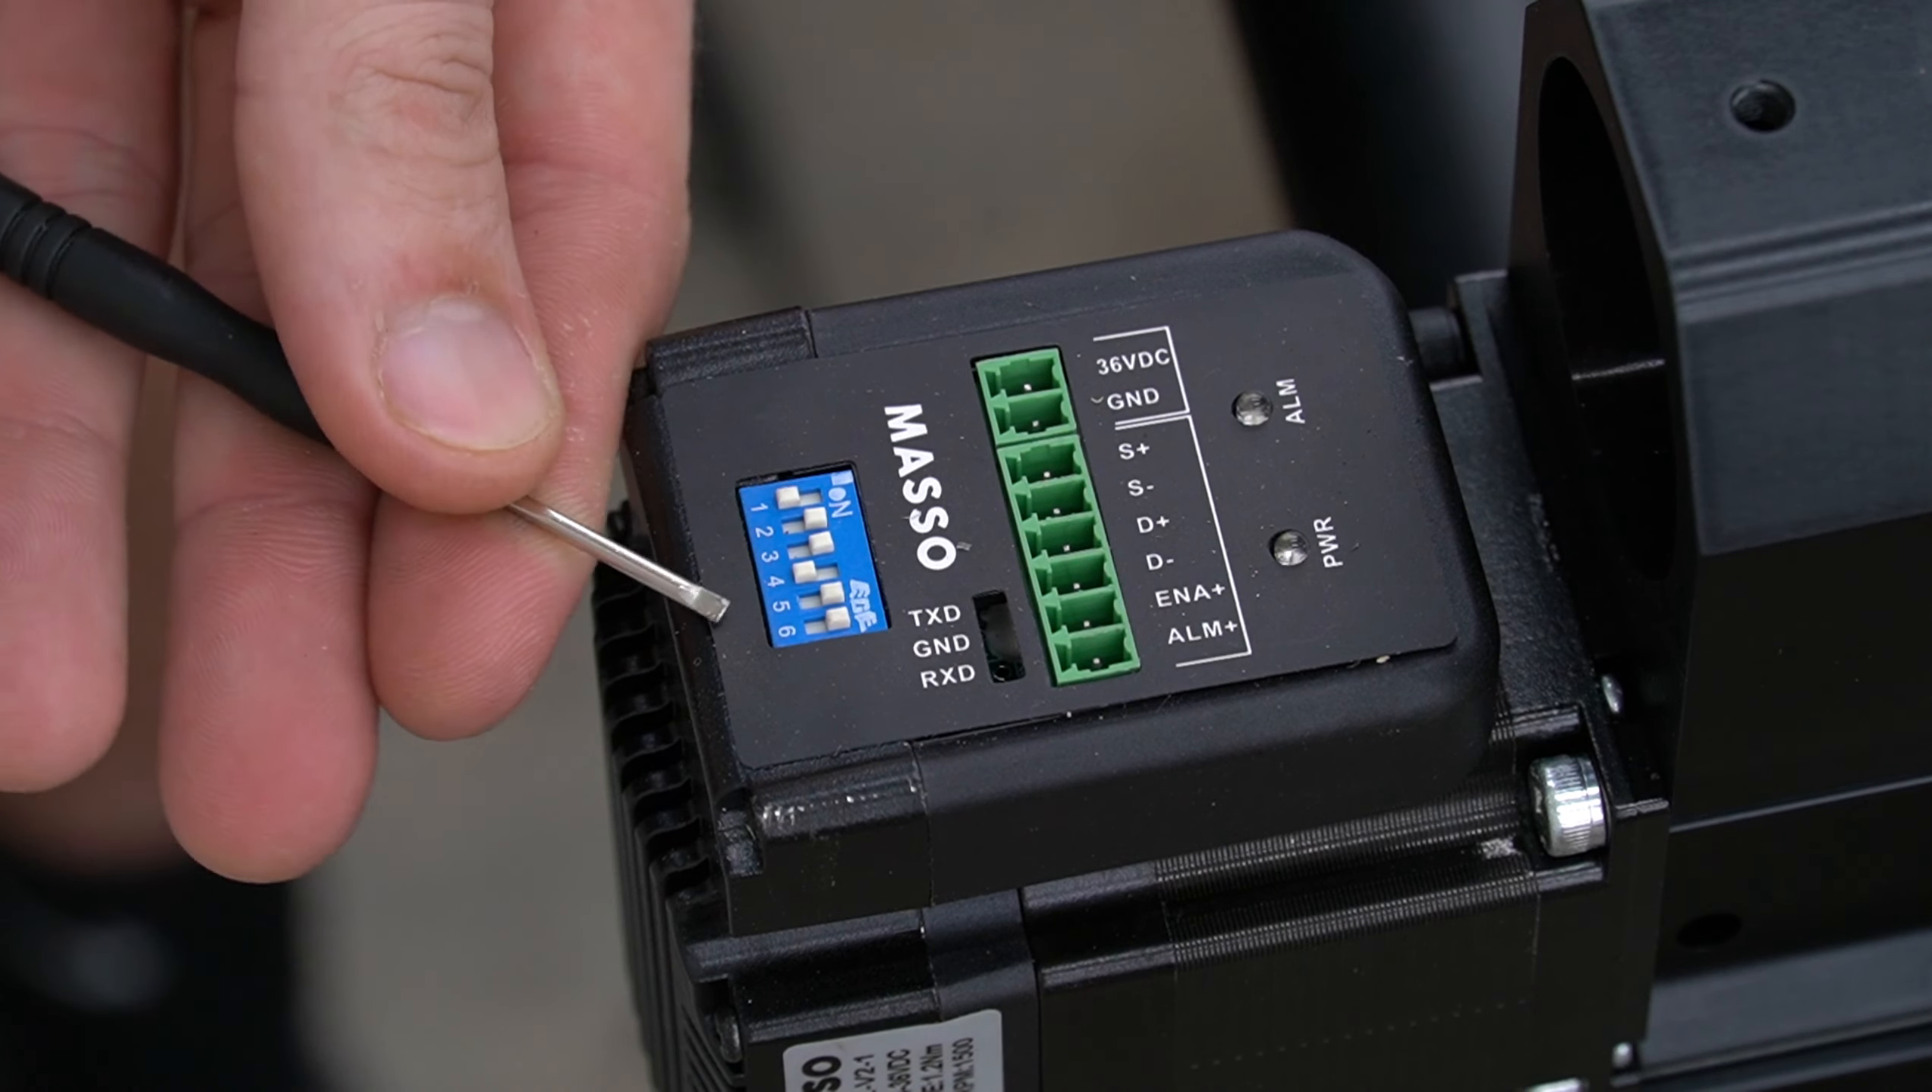With those screws removed, you can pull the cover off, exposing the terminals as well as the dip switches underneath.